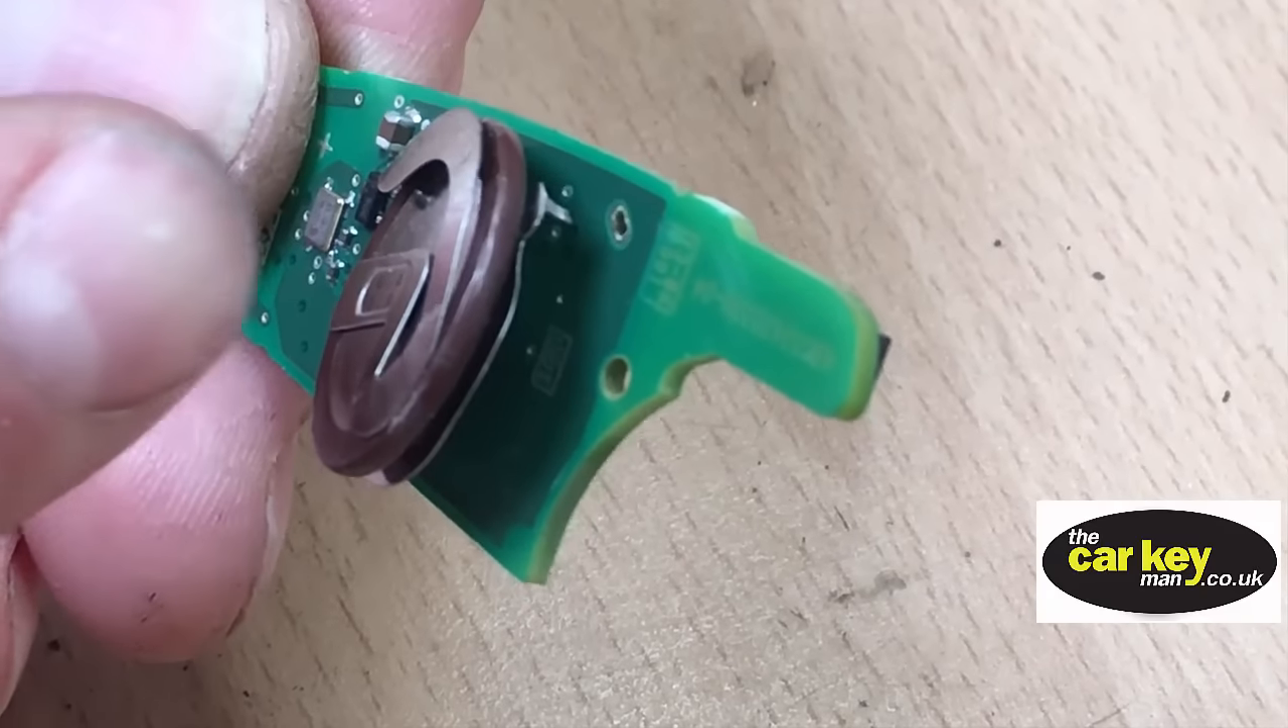So you can see there the key battery's hanging off the board.